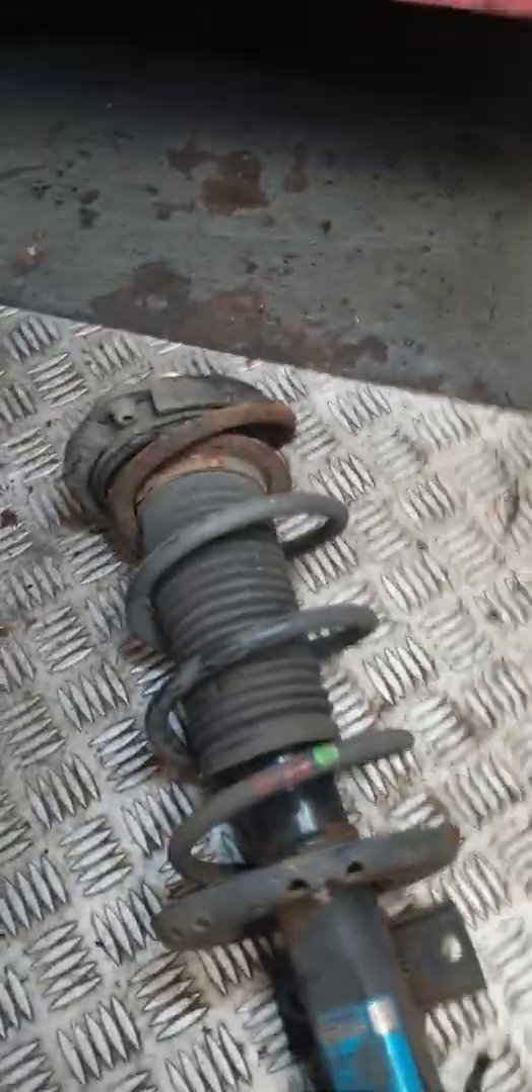Okay so now you can see the strut out of the vehicle and what we're going to do just keep an eye for the next video is we're going to remove this spring and replace it of the McPherson strut.